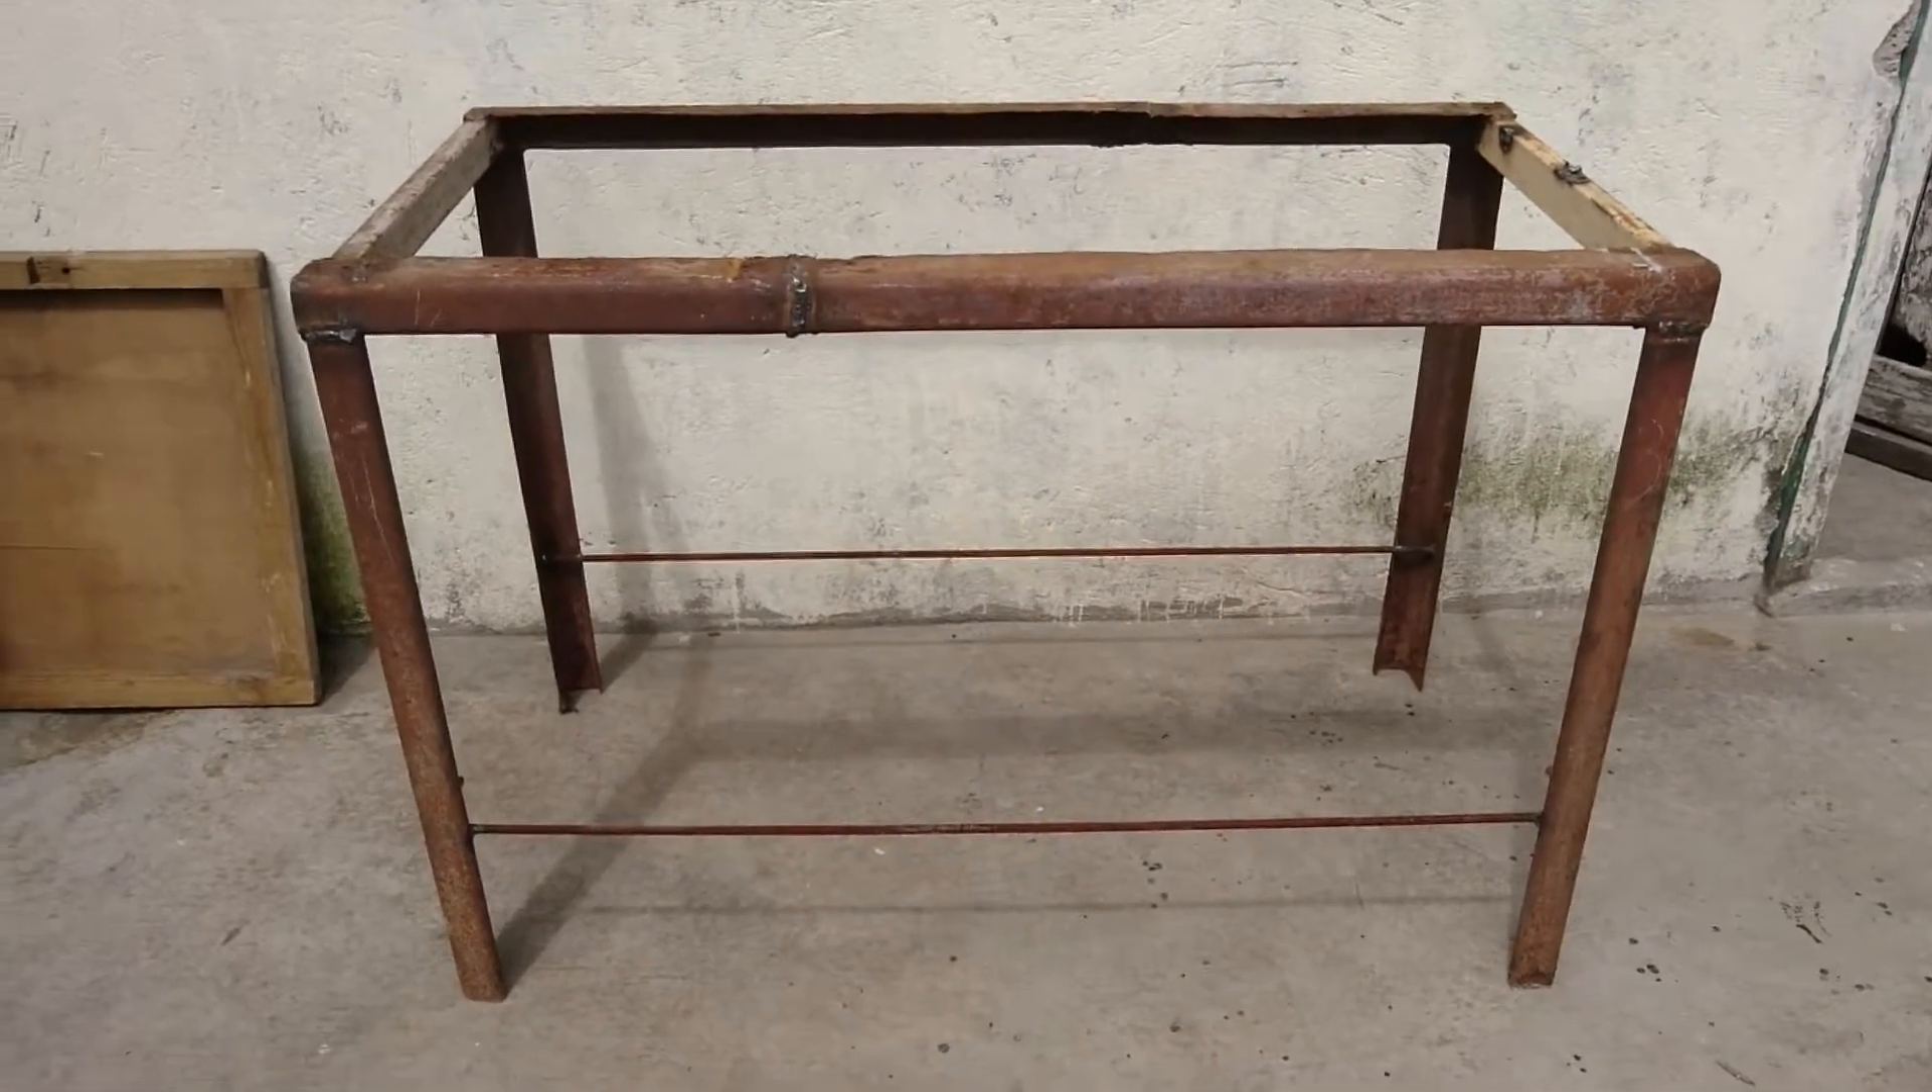Así es como ha quedado la mesa todavía nos falta ponerle algo encima.